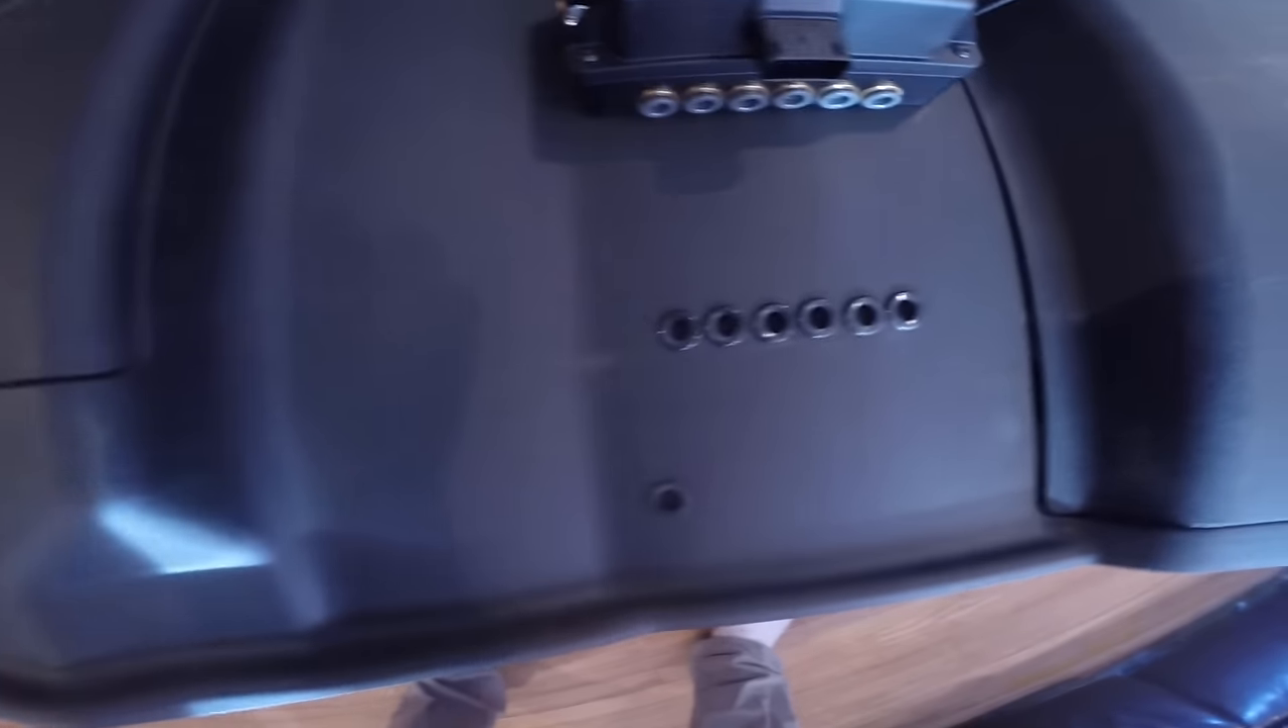So here it is guys all finished up got my holes and grommets all drilled and ran through ready to go.